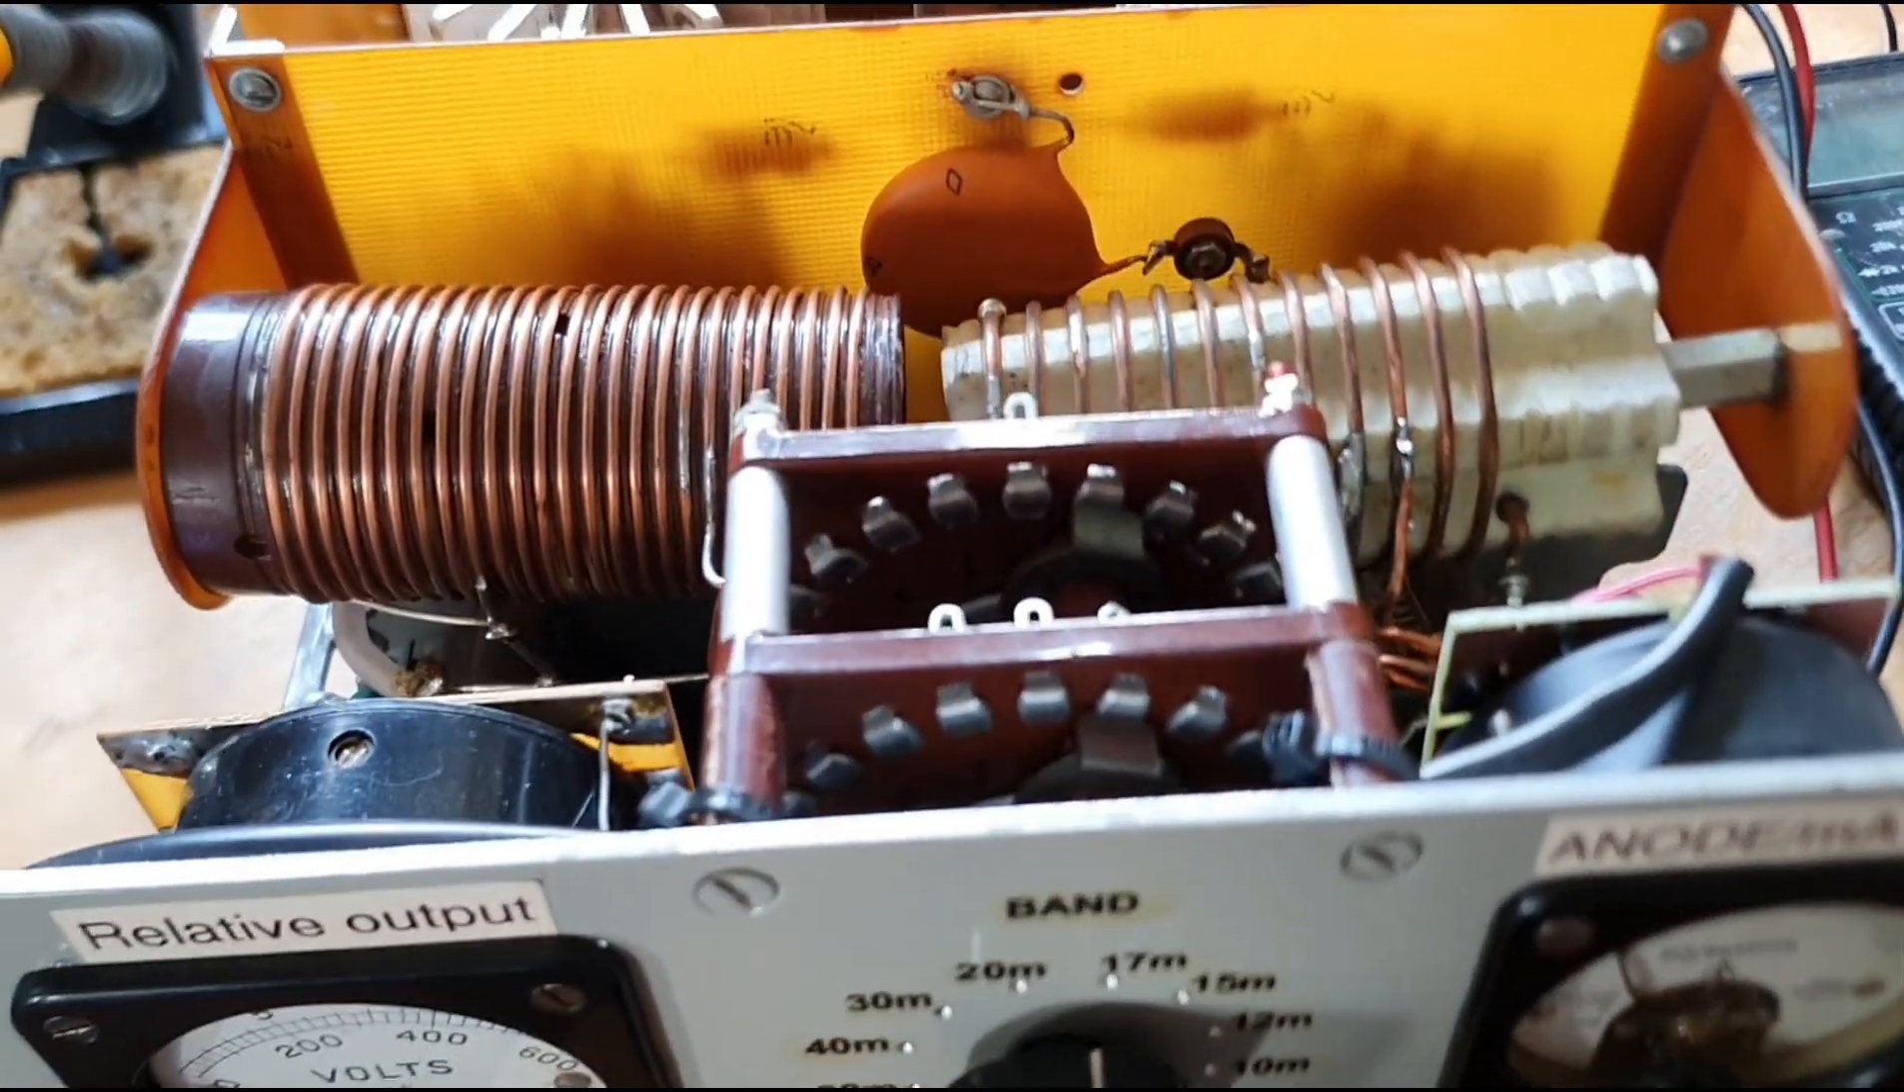So we've got the amplifier opened up at this time fully opened up taking all the casings off.